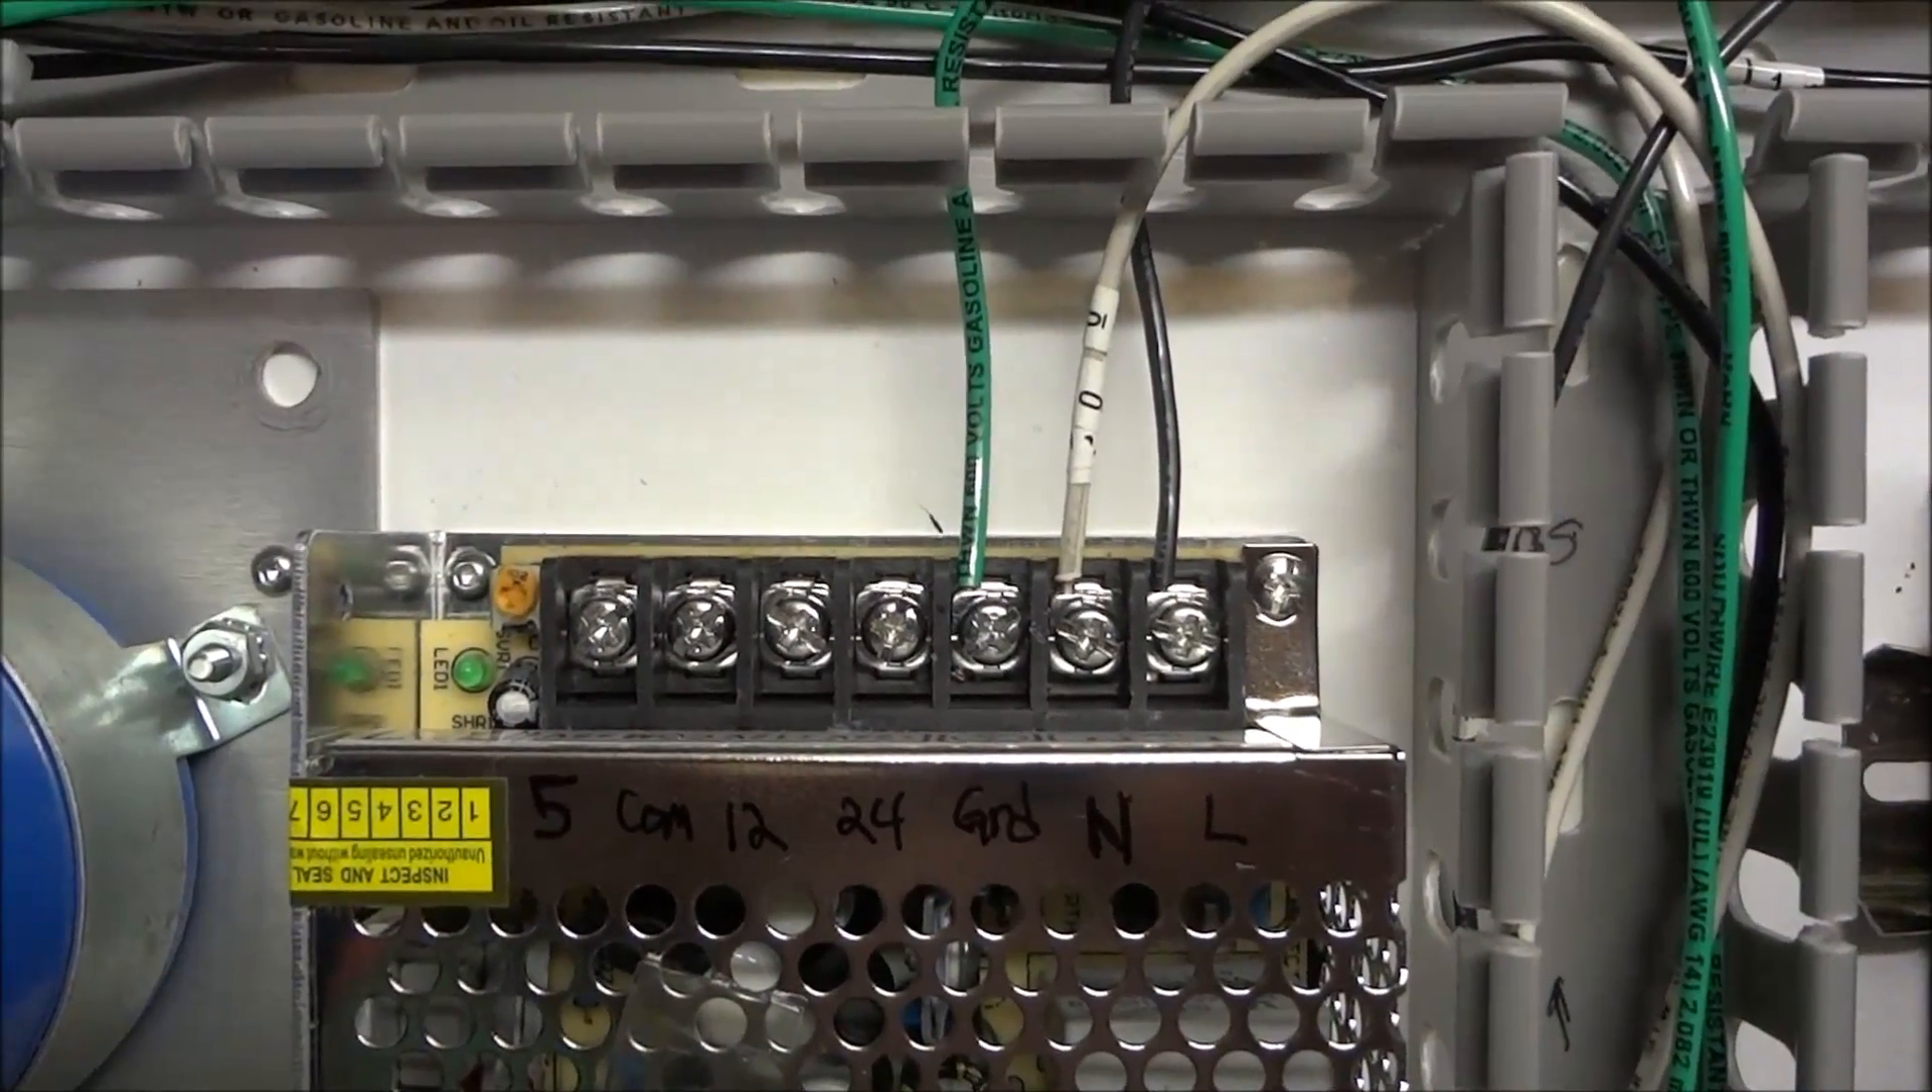Ok, so now we have our neutral connected, our power connected, and our ground connected to our TriPower power supply.